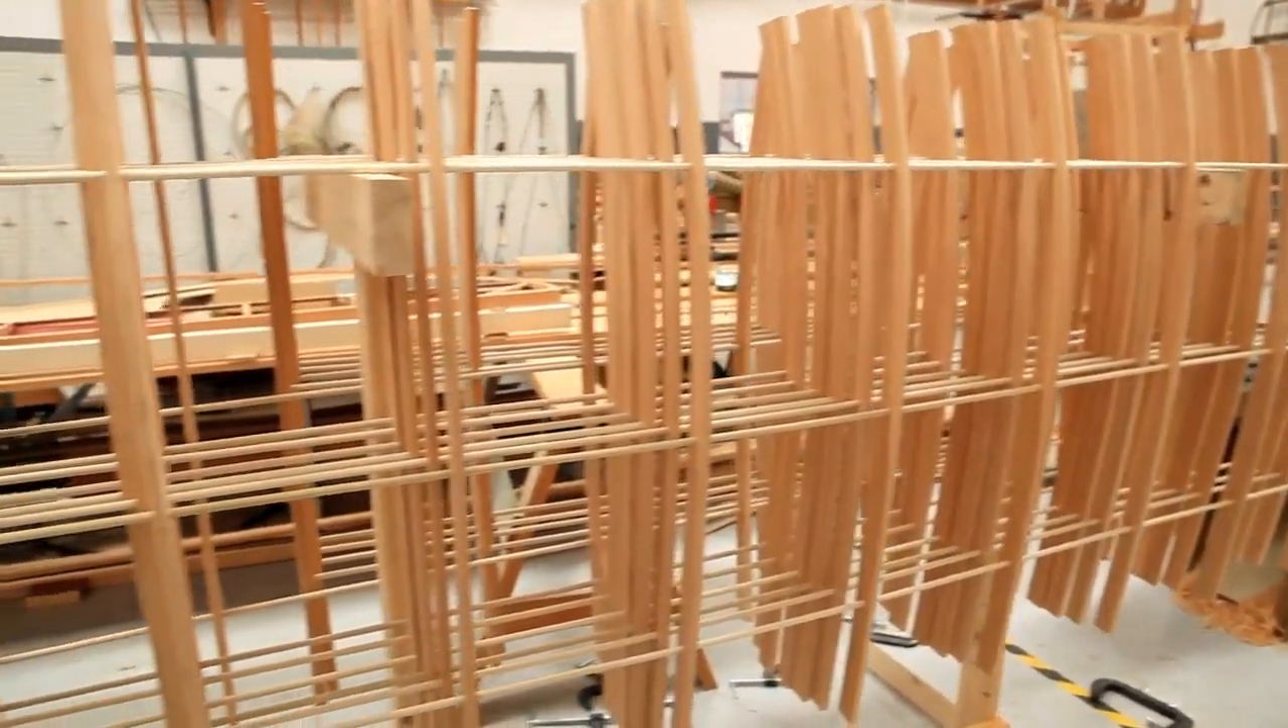I've already glued up all the rib and dowel assemblies for all the wing panels, and they're over there.